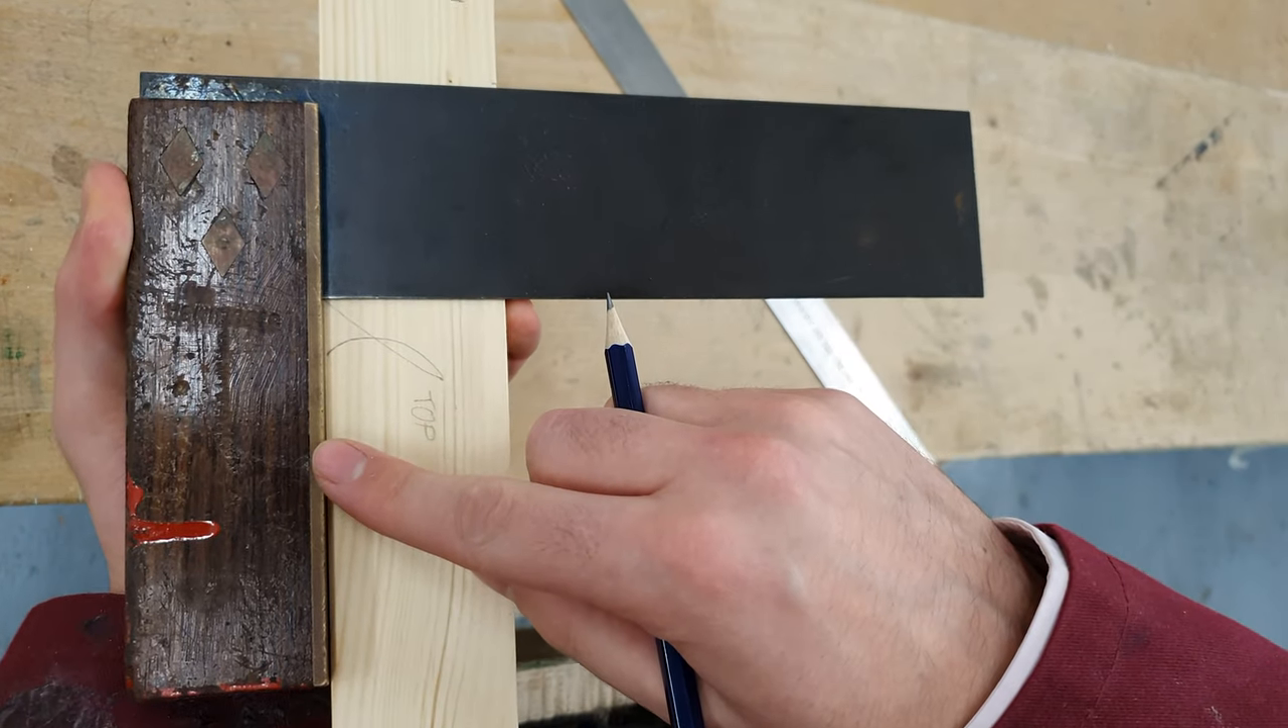We don't want any gap between the tool and the timber. Nice tight fit there.